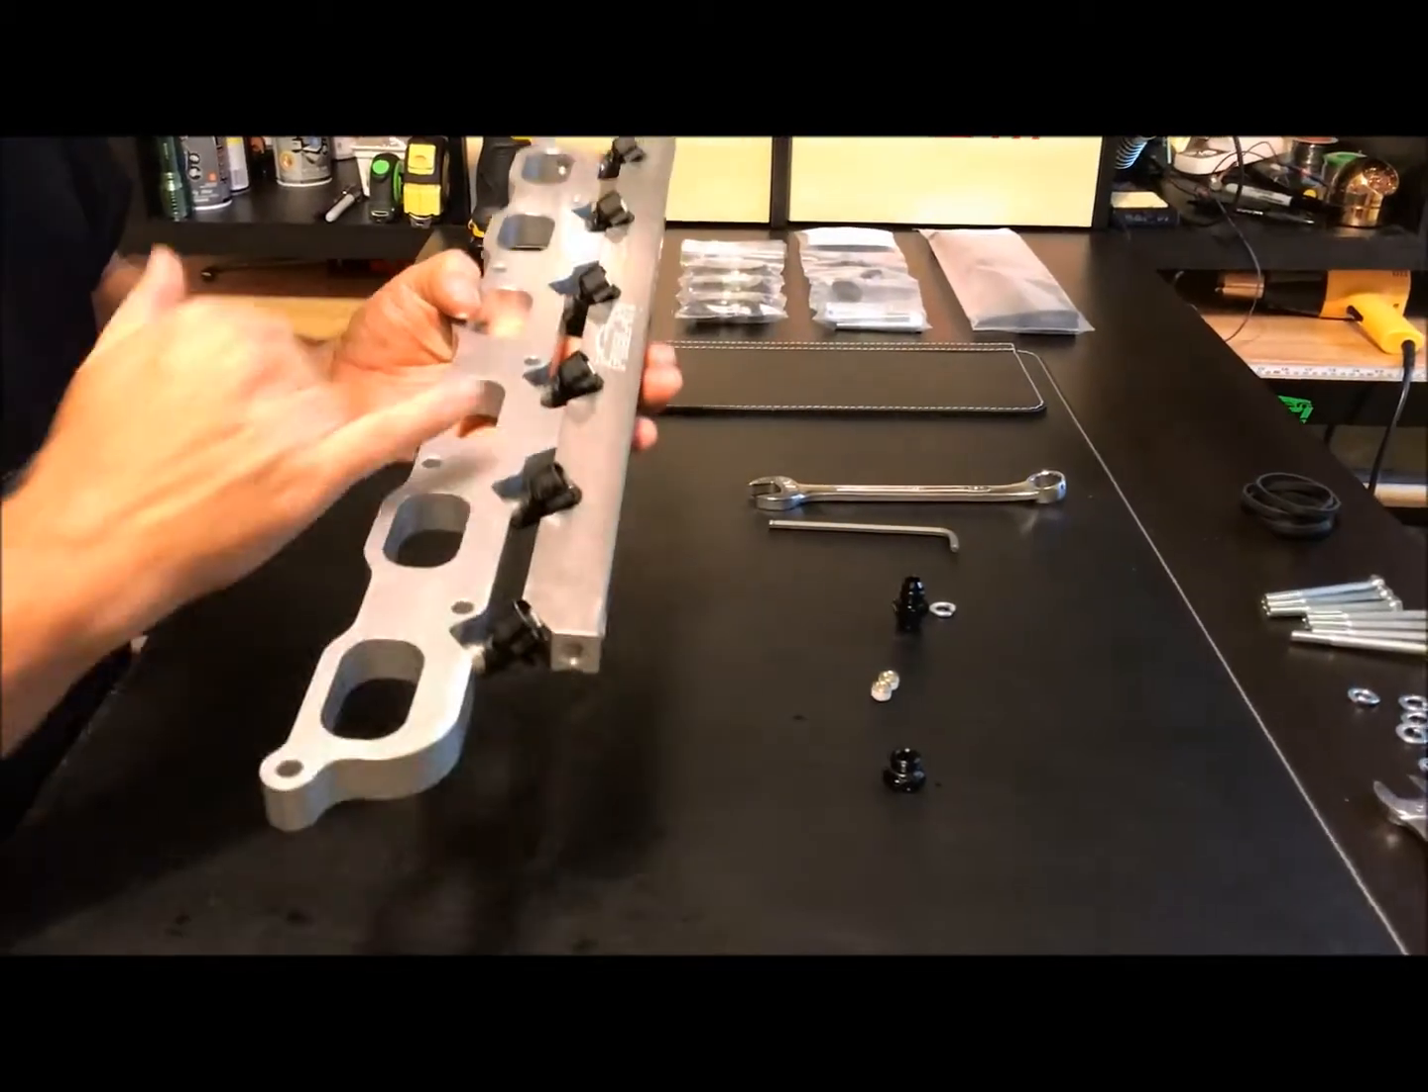So now, our injectors are installed. Everything is in place.